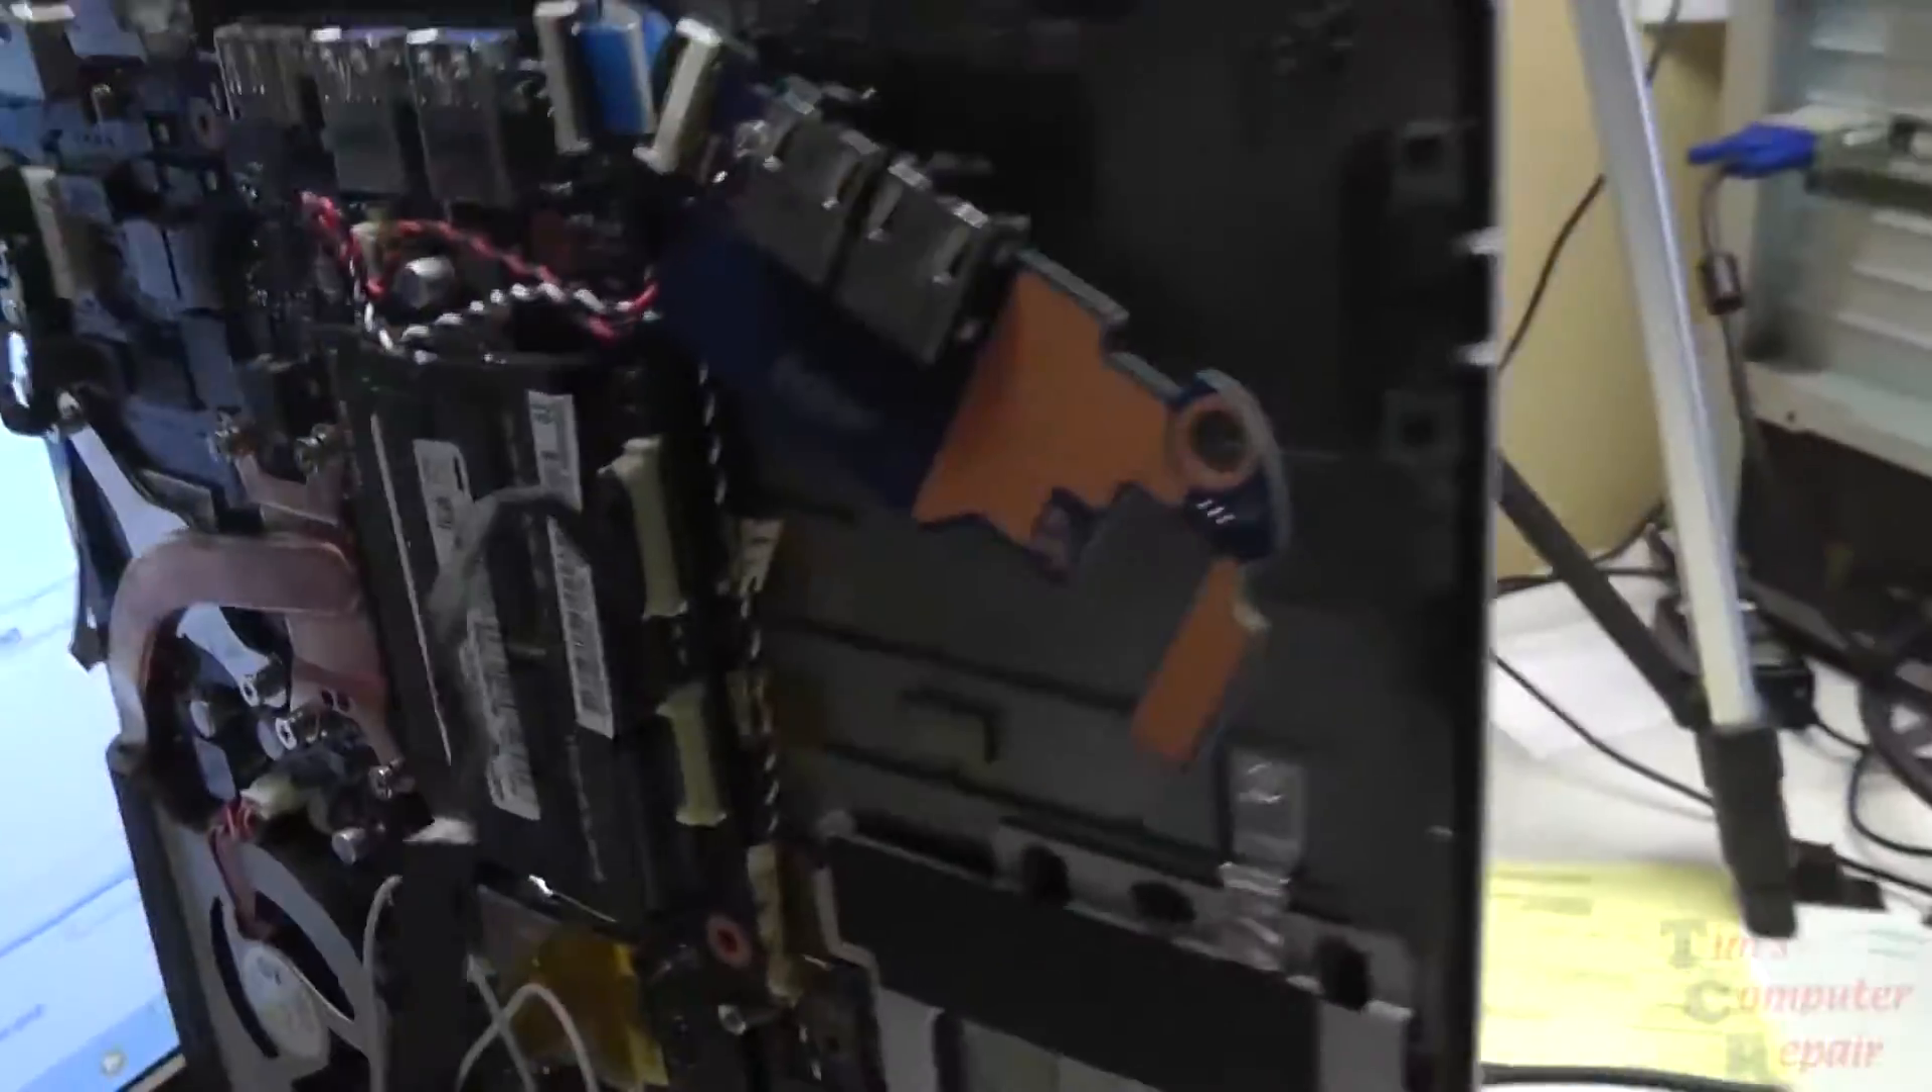As you can see here I've already taken the back cover off of this laptop.